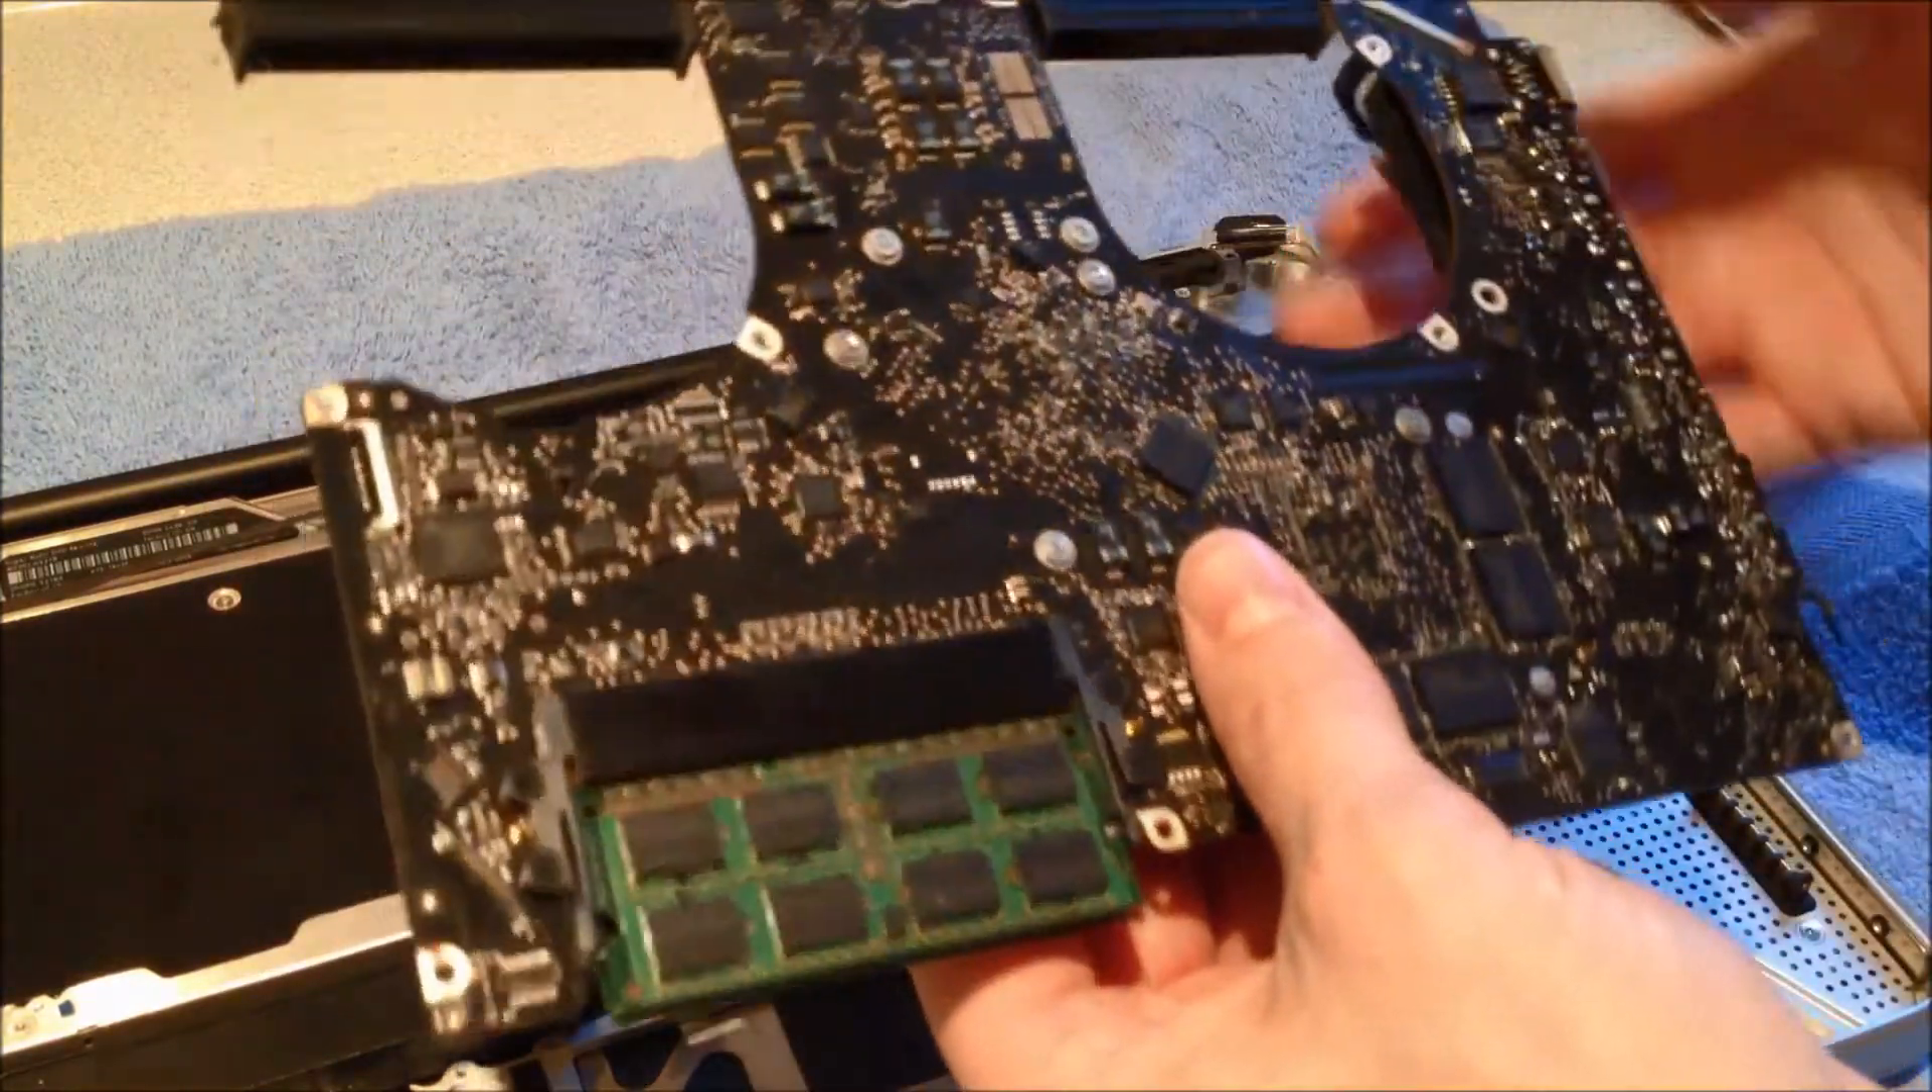And with that done, the logic board is now free from the case.